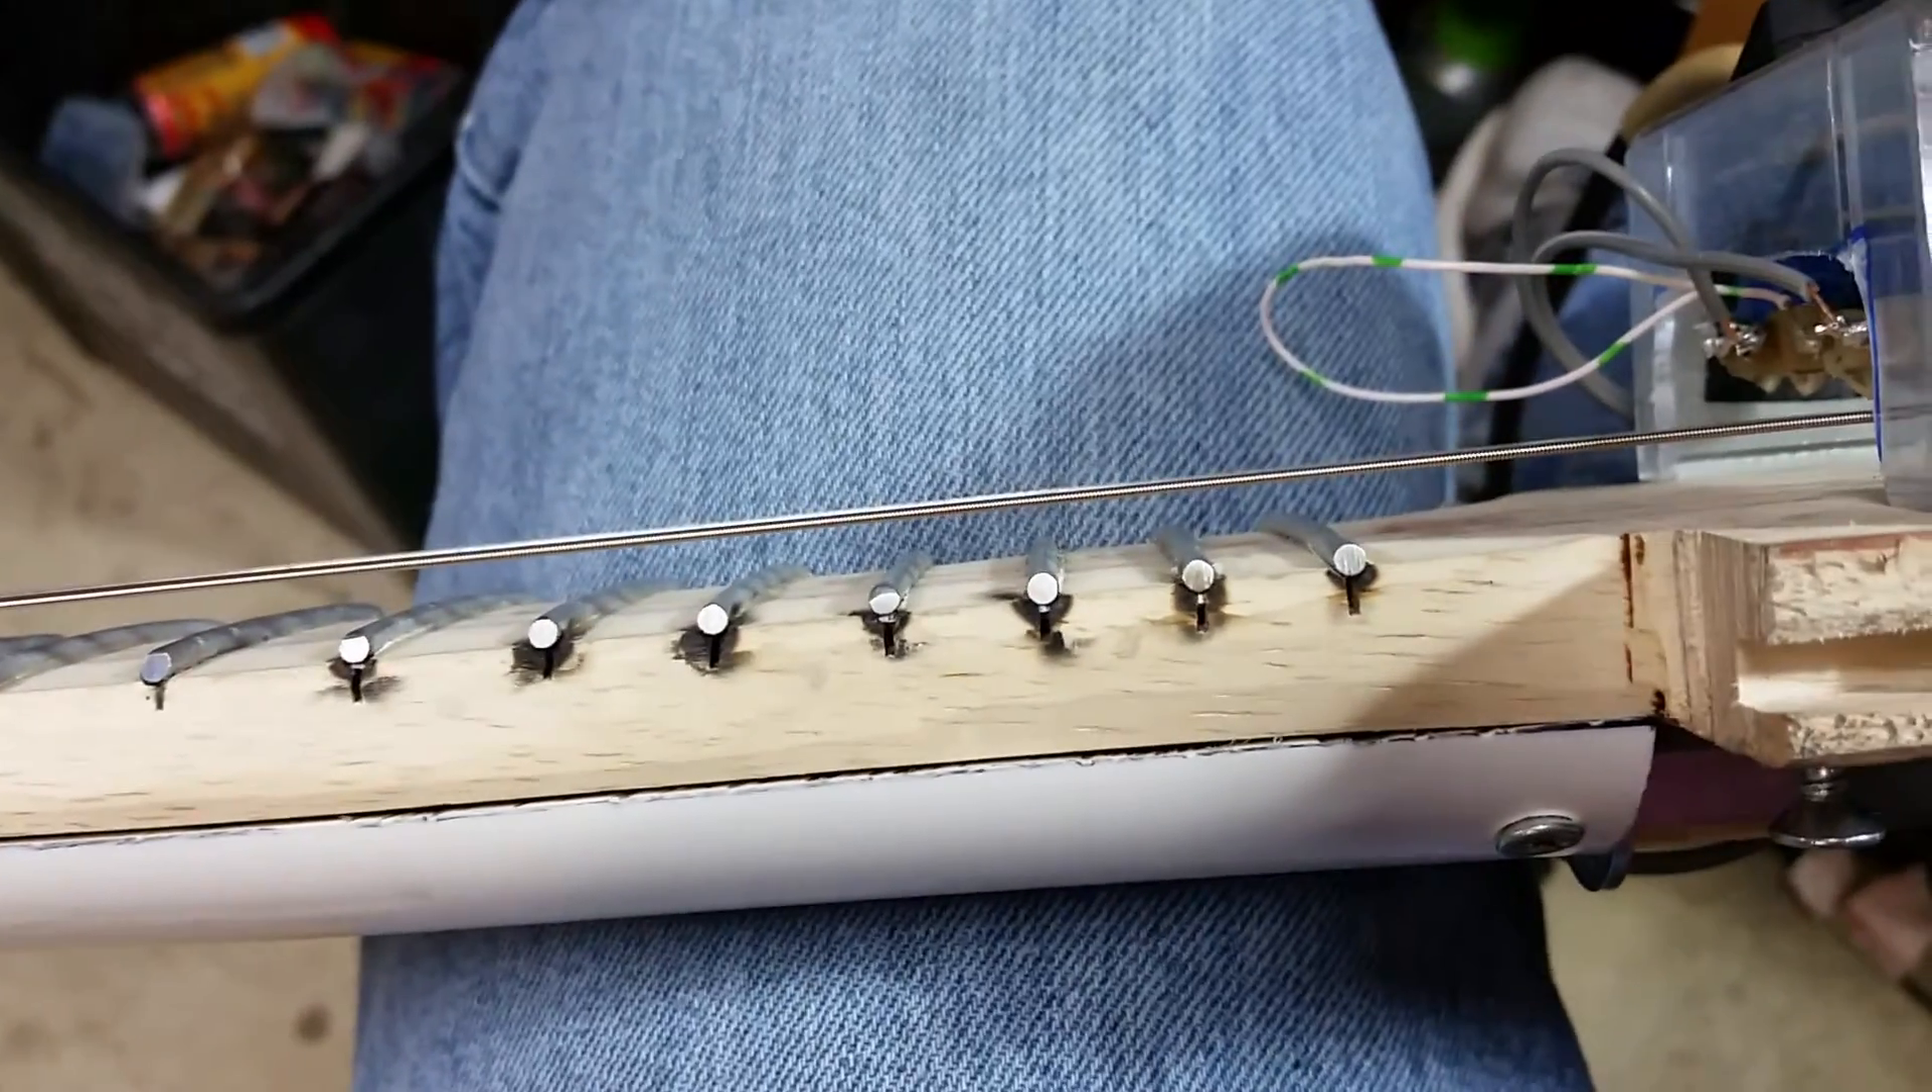The action is like a mile high on this thing.